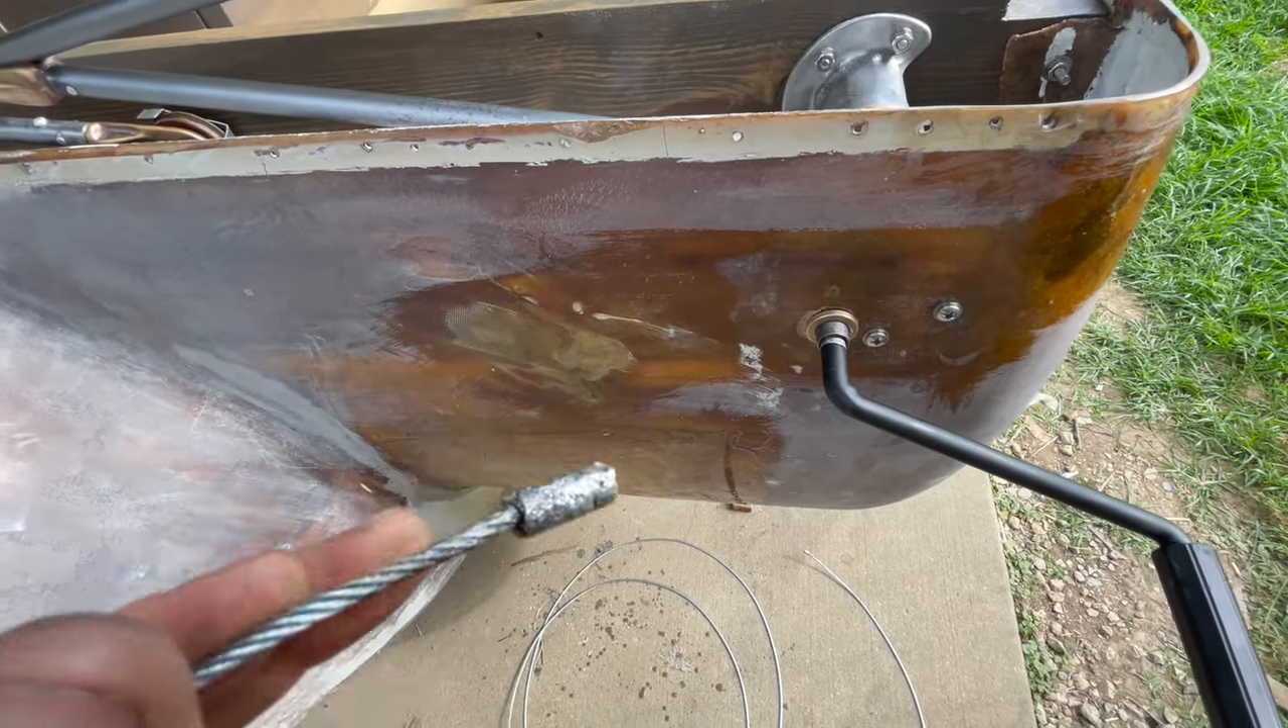I am getting ready to put the cables on. And I have swedged a couple of ends on these.